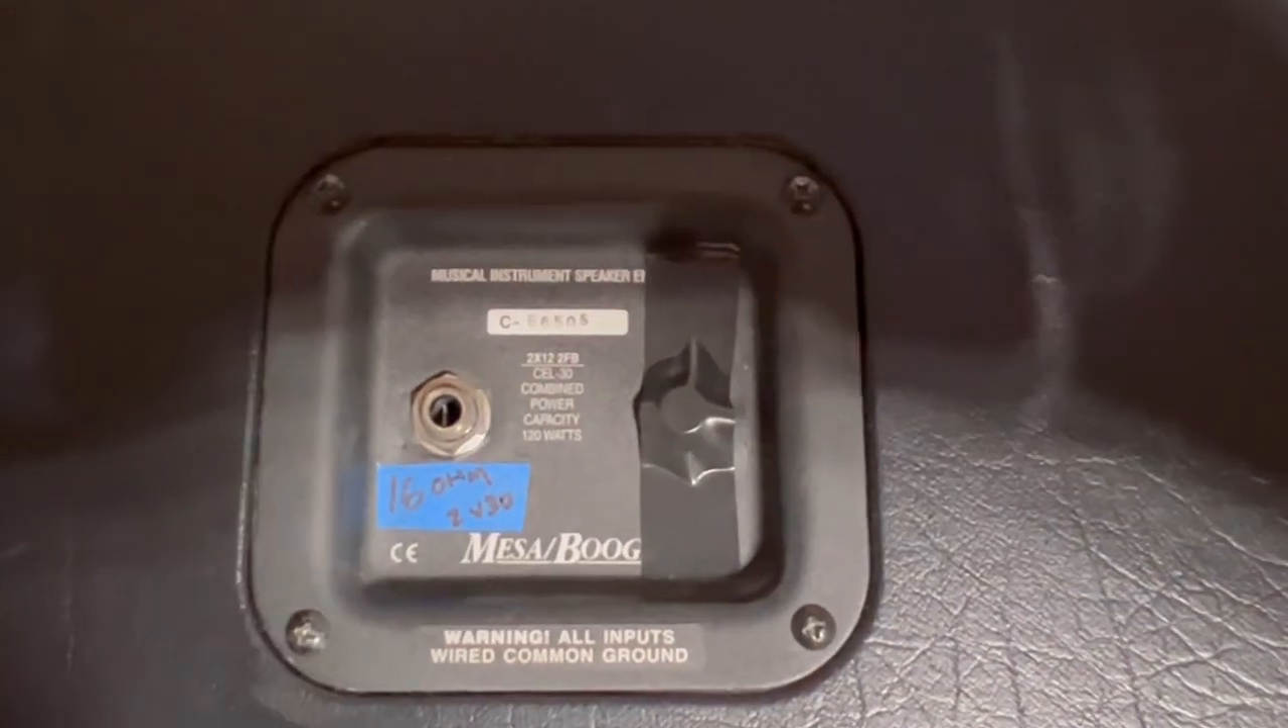All right got it all screwed back together and here's your final product the jack plate.